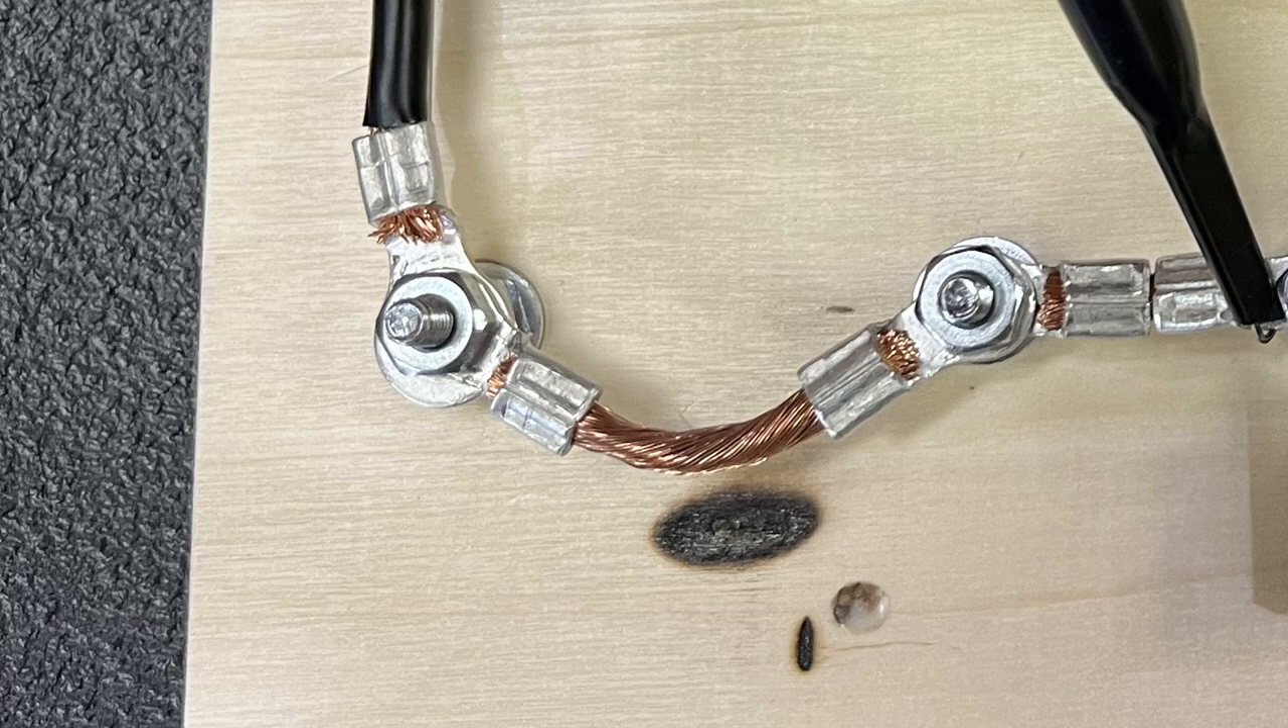Then I have this section where I've got just a heavy piece of wire bolted in right now.